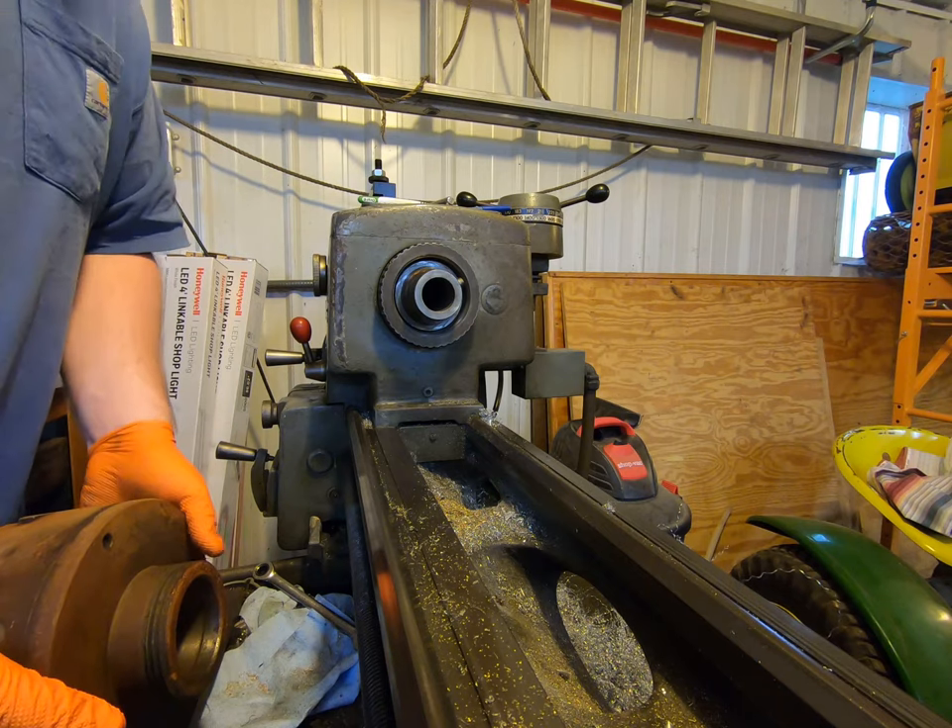So basically we're just going to do it here and there we go we got our chuck off.